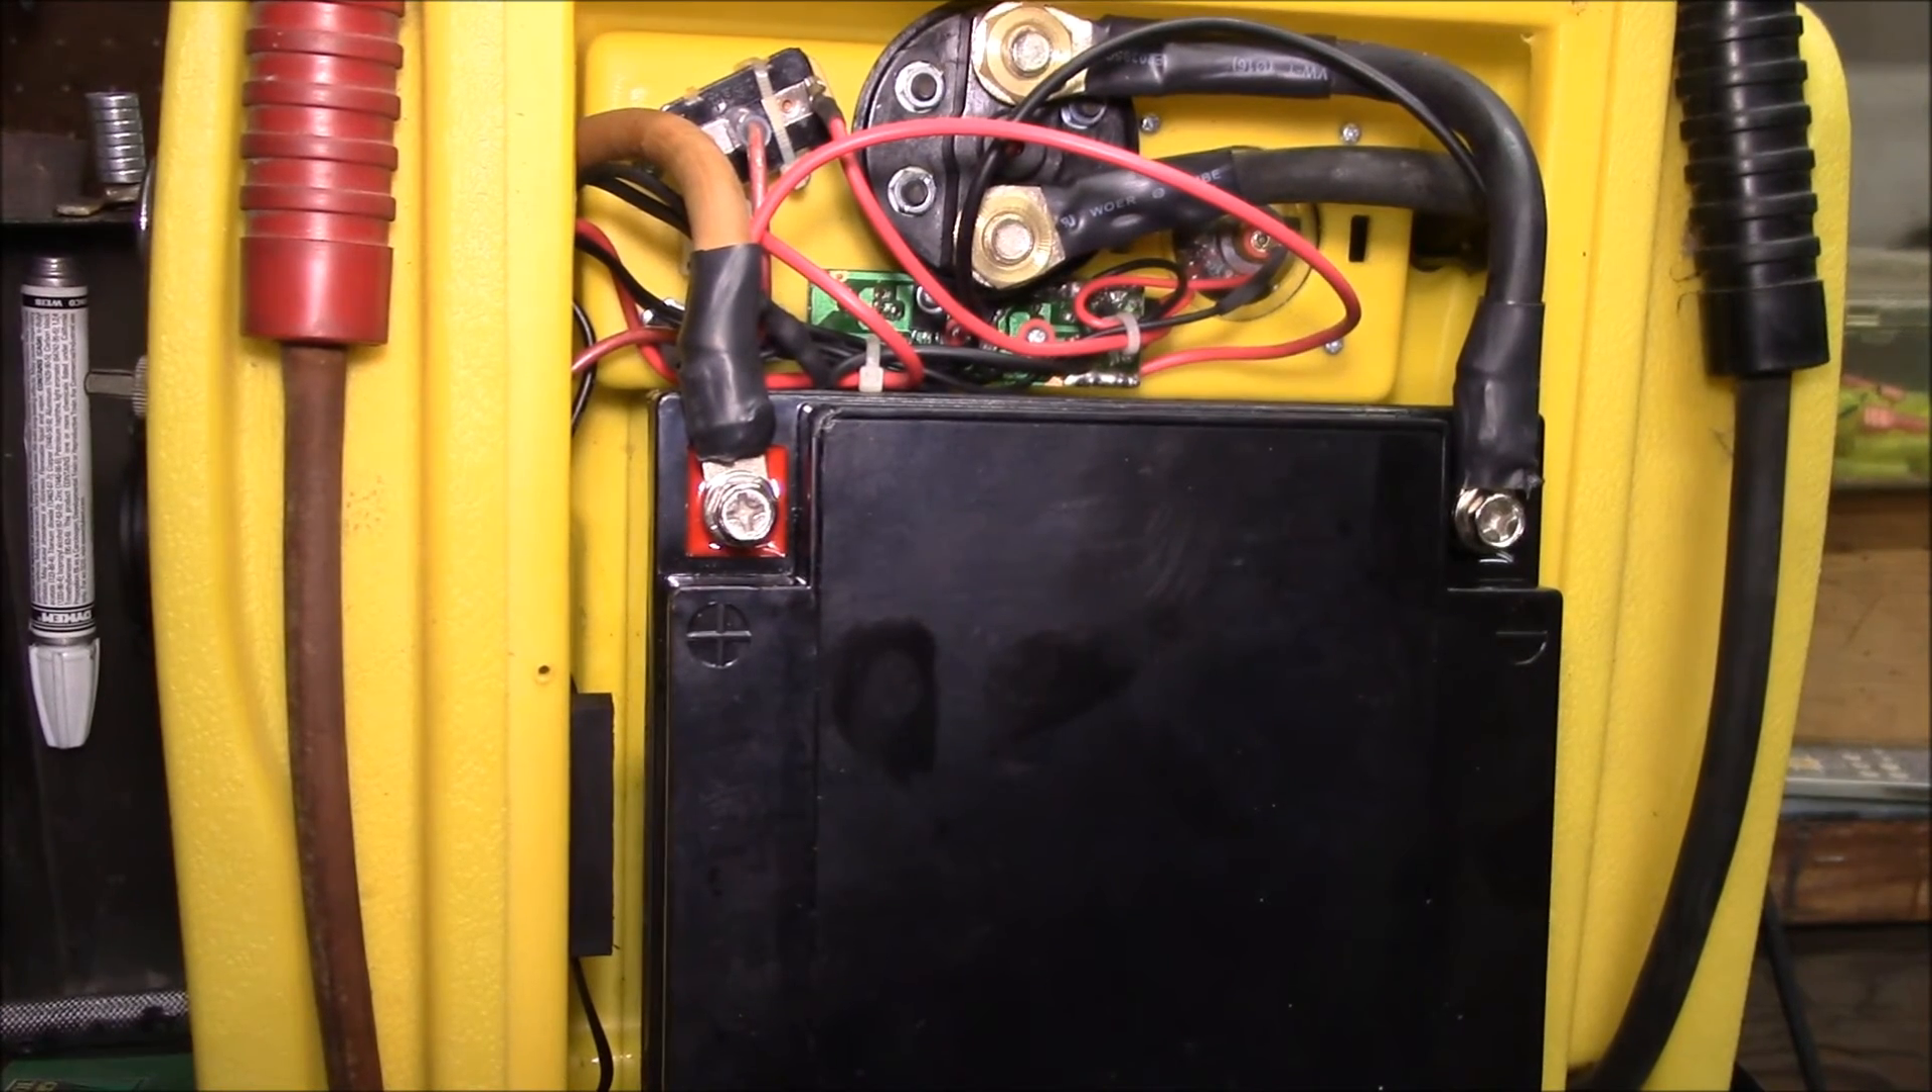Okay there we go got the new battery in there.